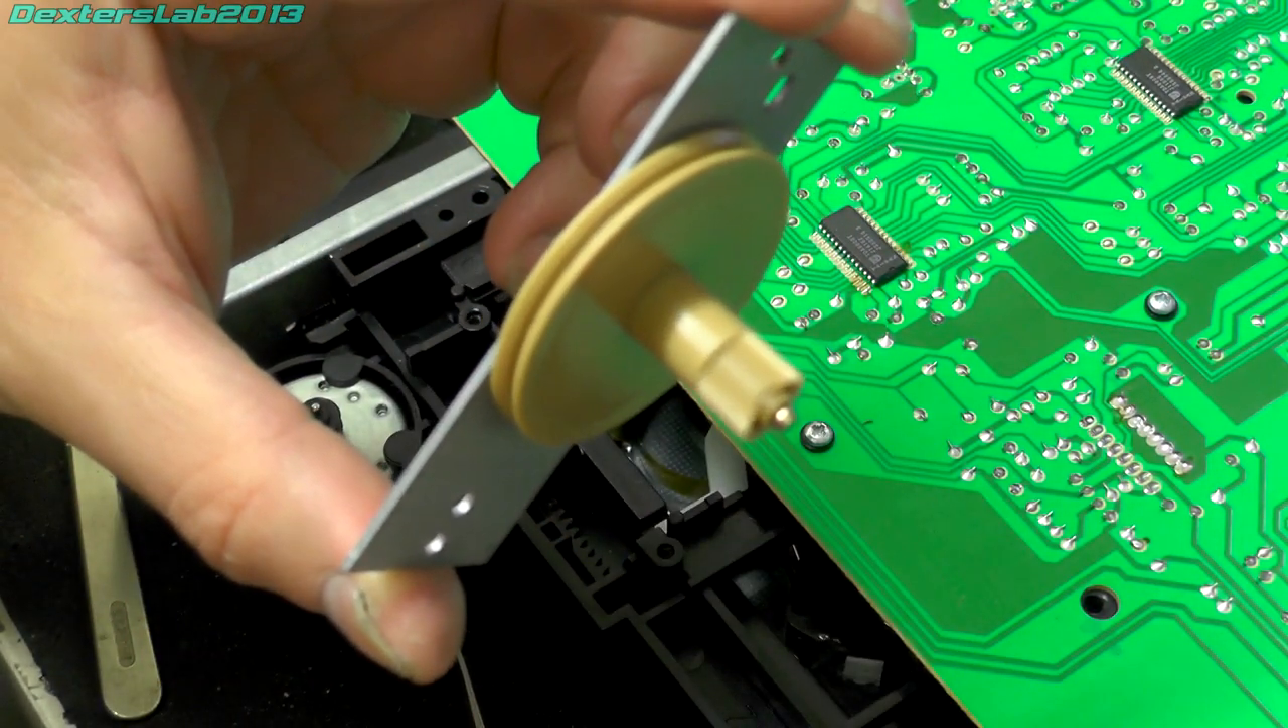Right that's the new gear installed on there with a tiny bit of oil.